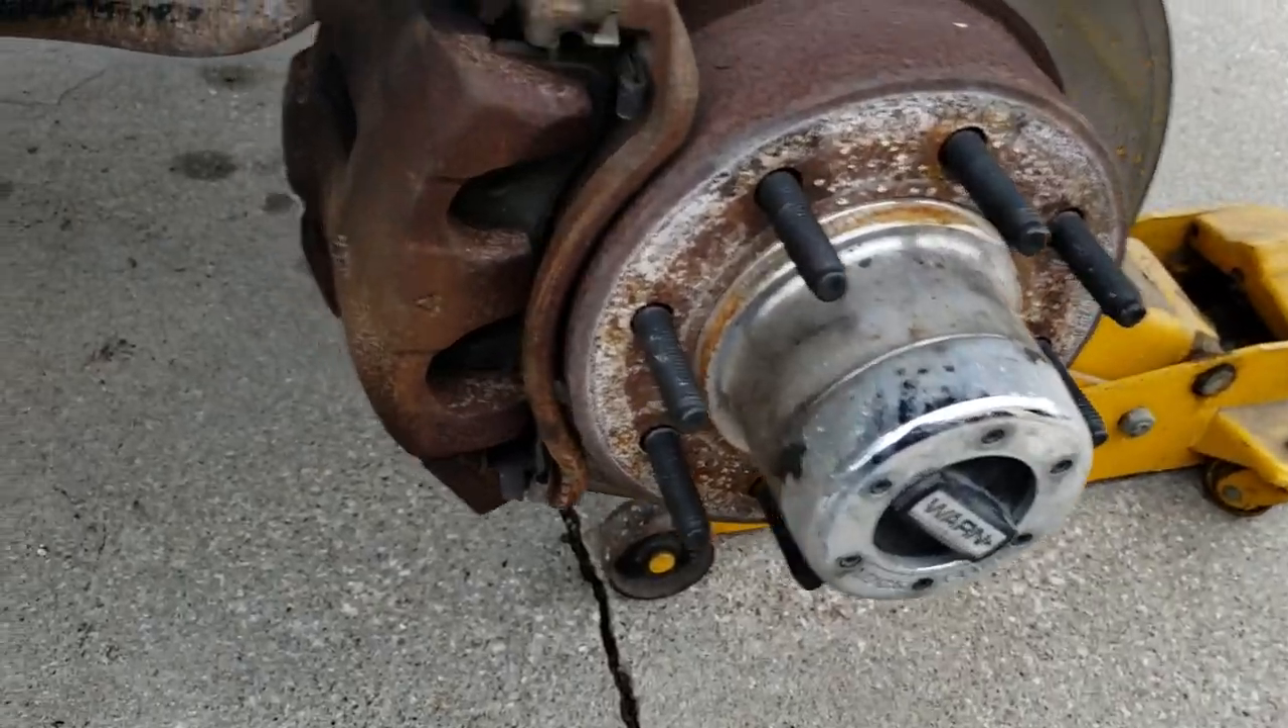So we got the wheels and tires off out of the way.